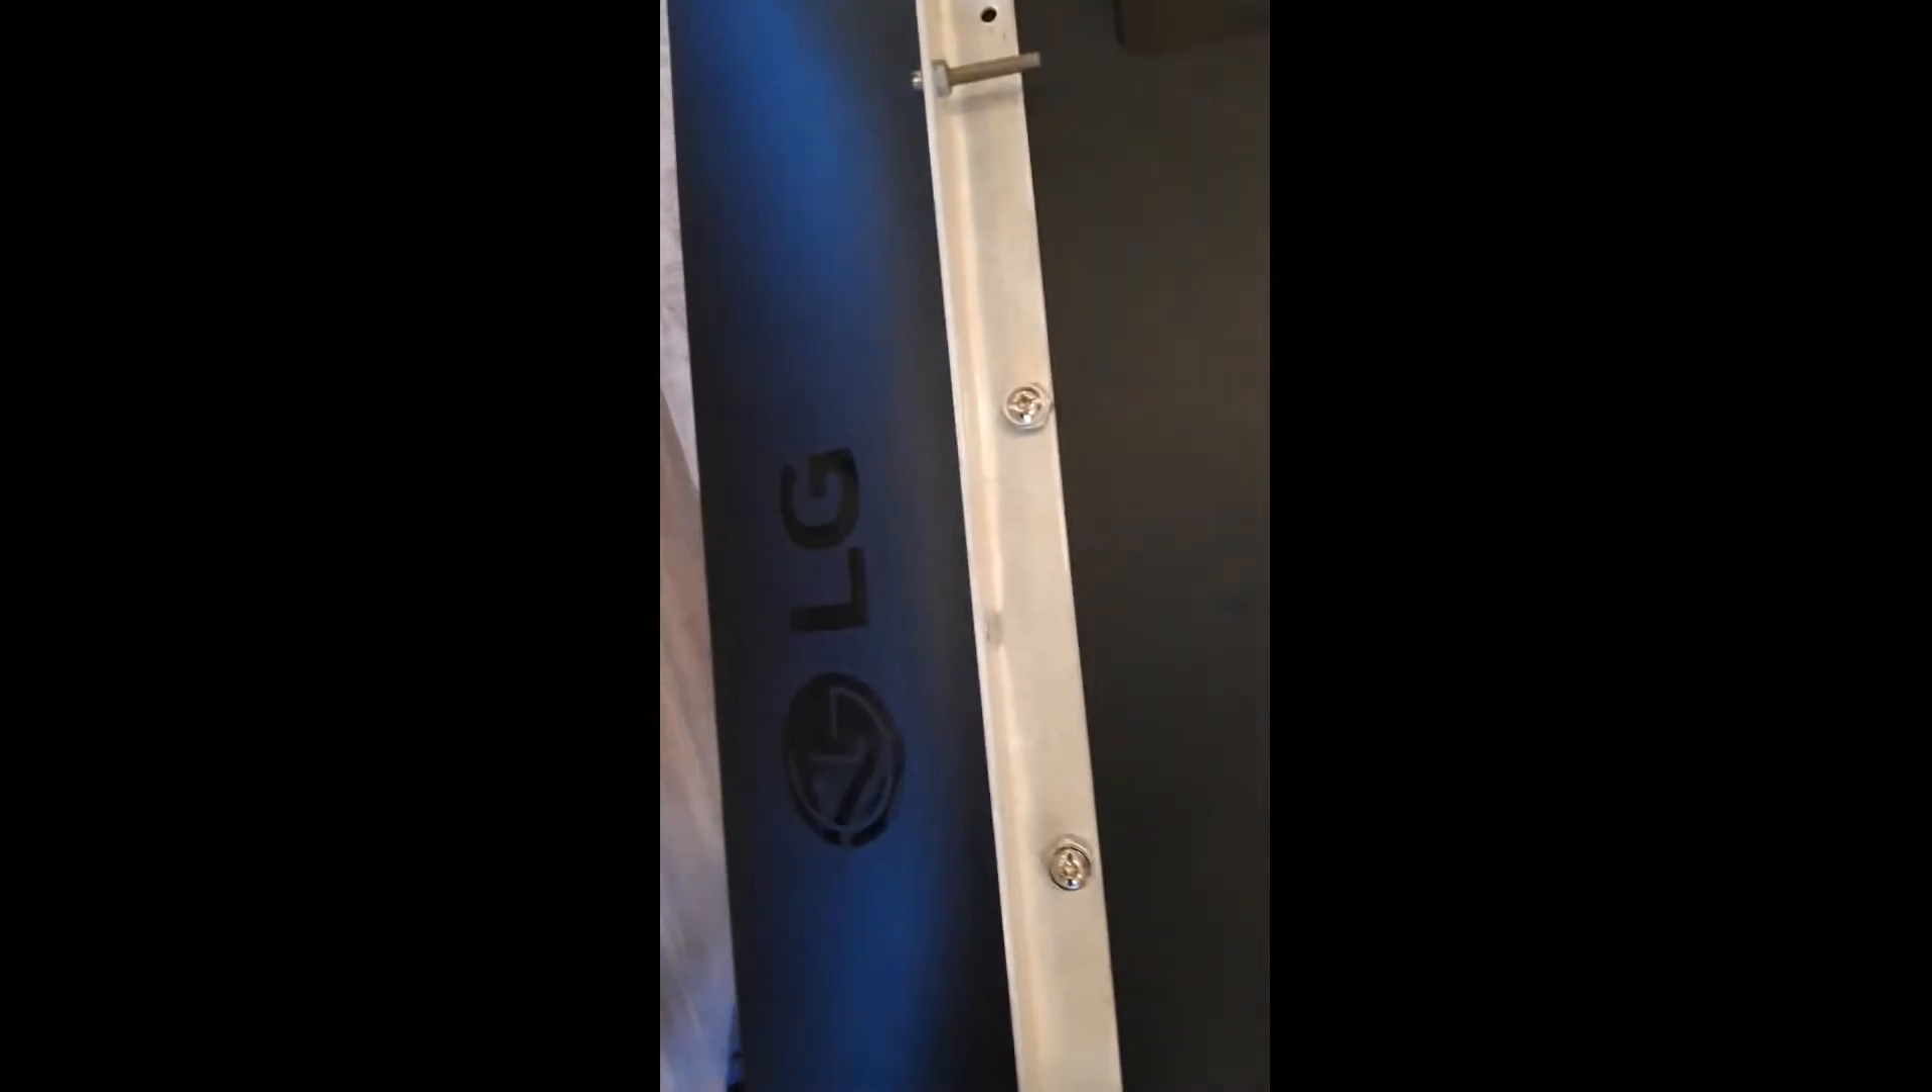В общем я тут немножко усовершенствовал сразу прикрутил винты.